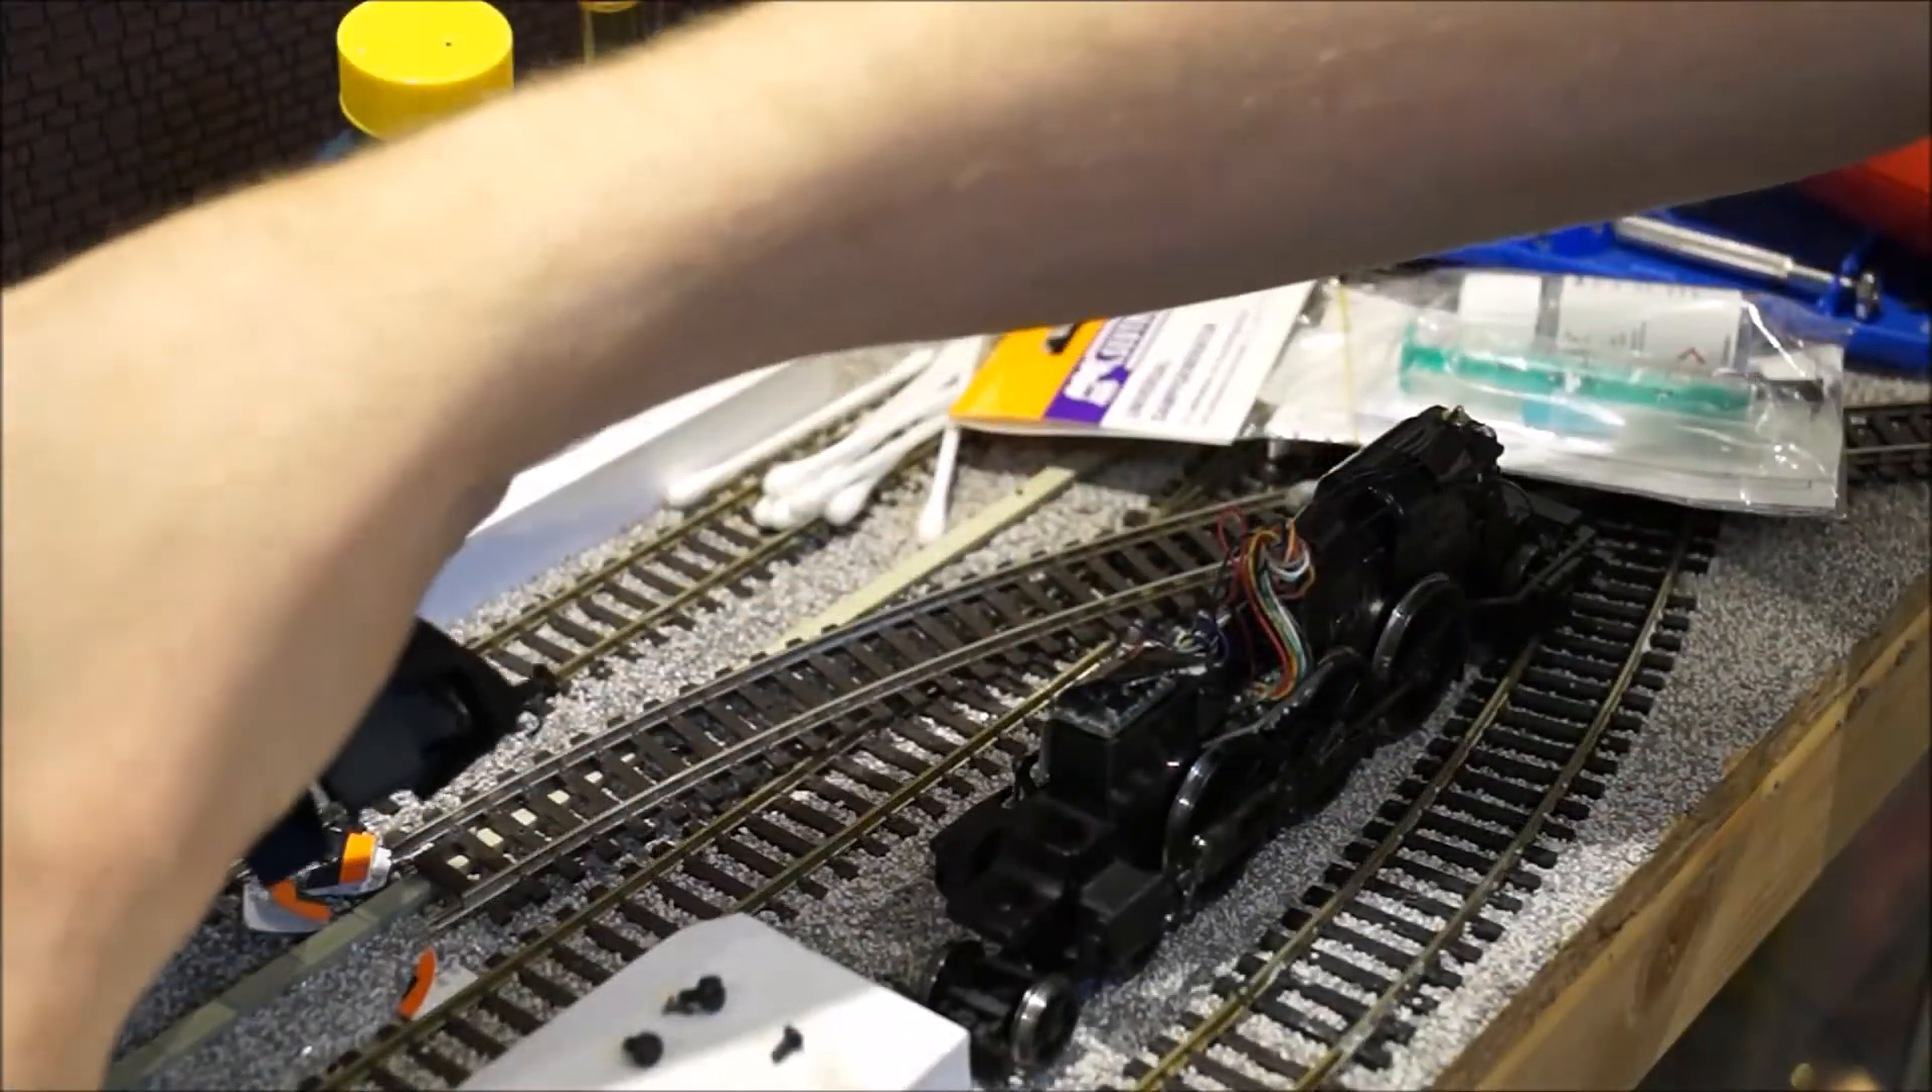I've already taken the model apart, I've already taken the covering off.